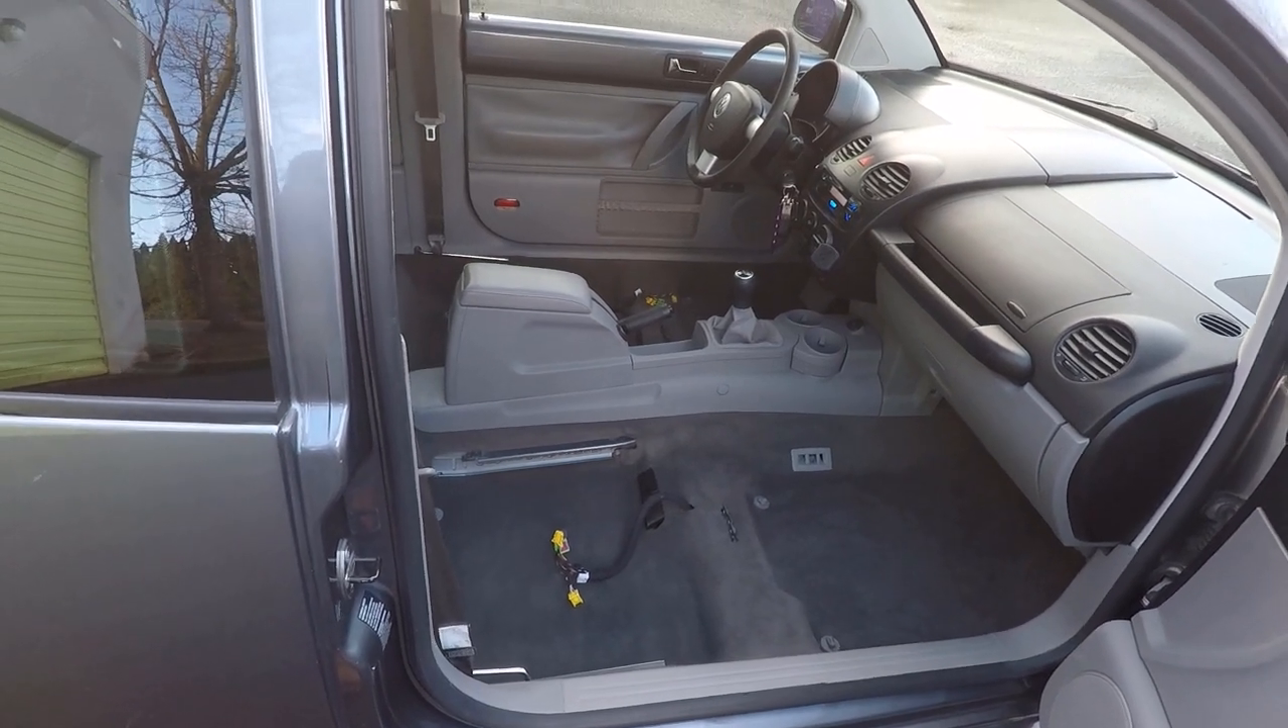So only thing left to do is get the seats back installed in the vehicle.